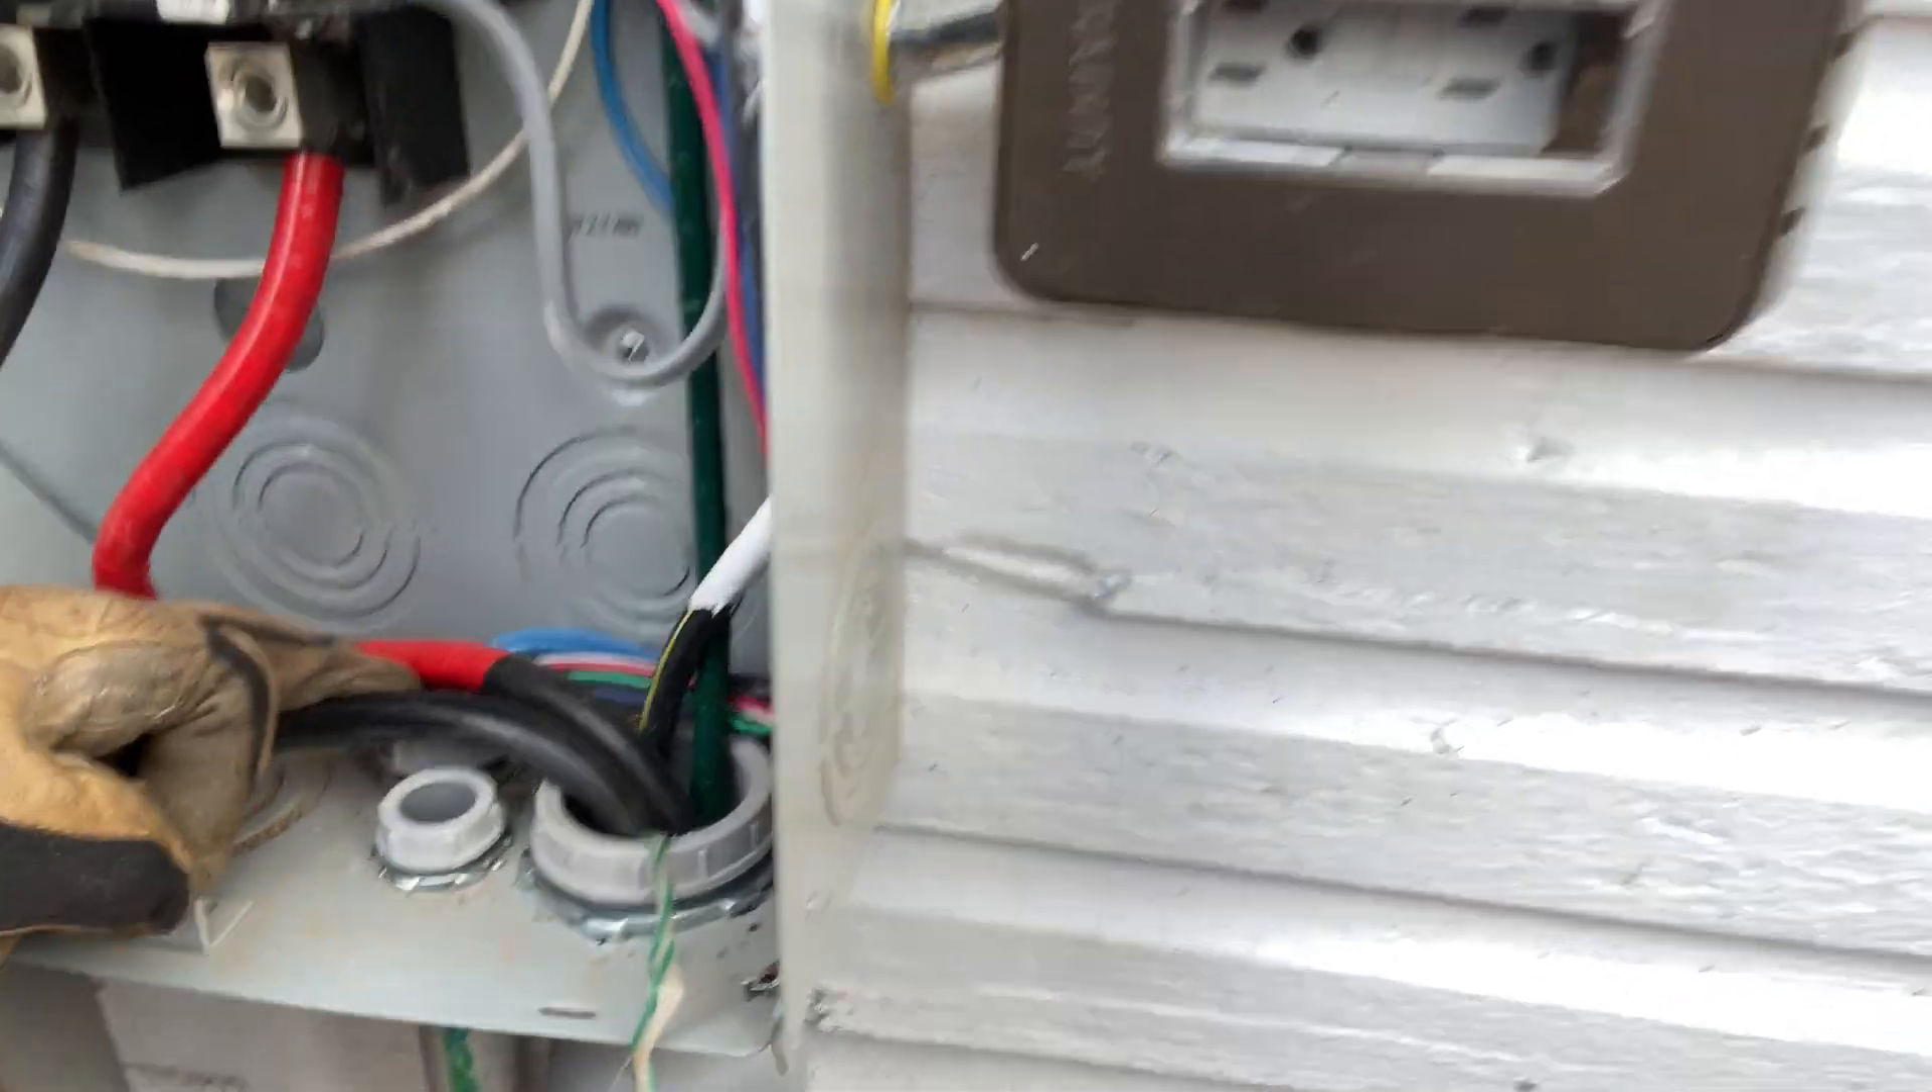I don't have my dead front cover on yet because i still got to do some work but this is energized.